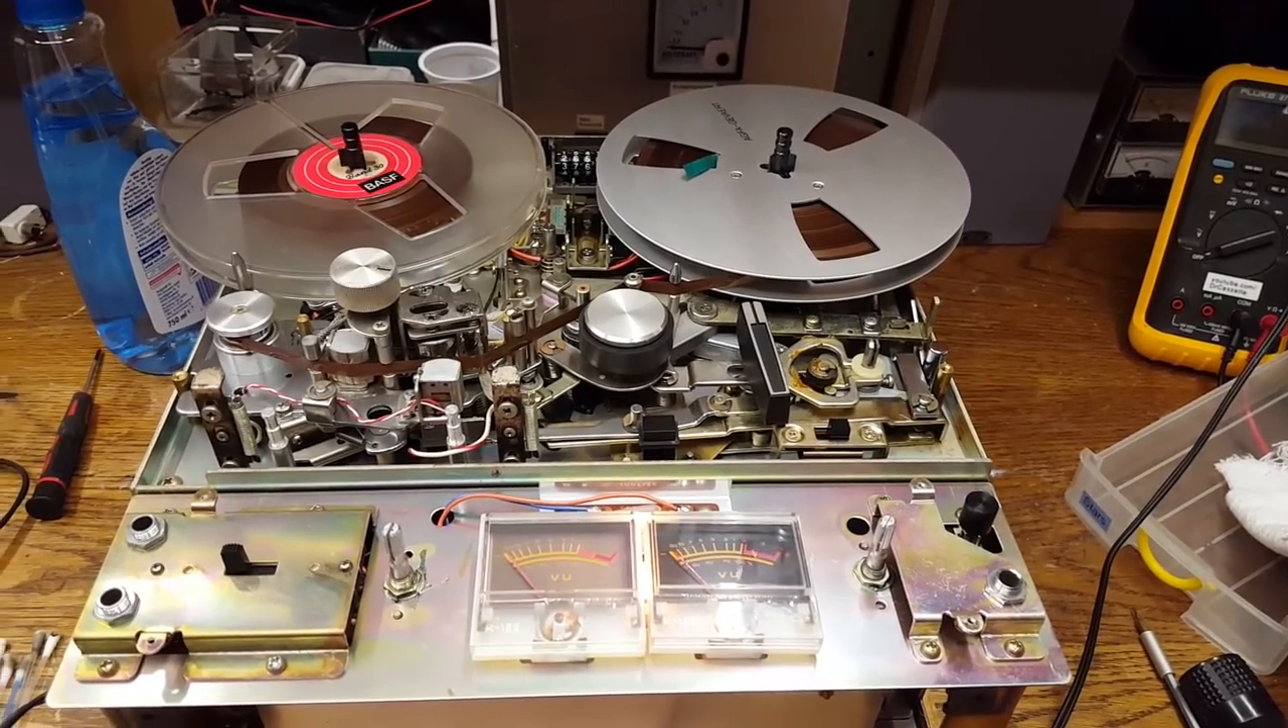I now have a tape on the machine, and as typical for my repair projects, as soon as I've started, the problems are starting to multiply.